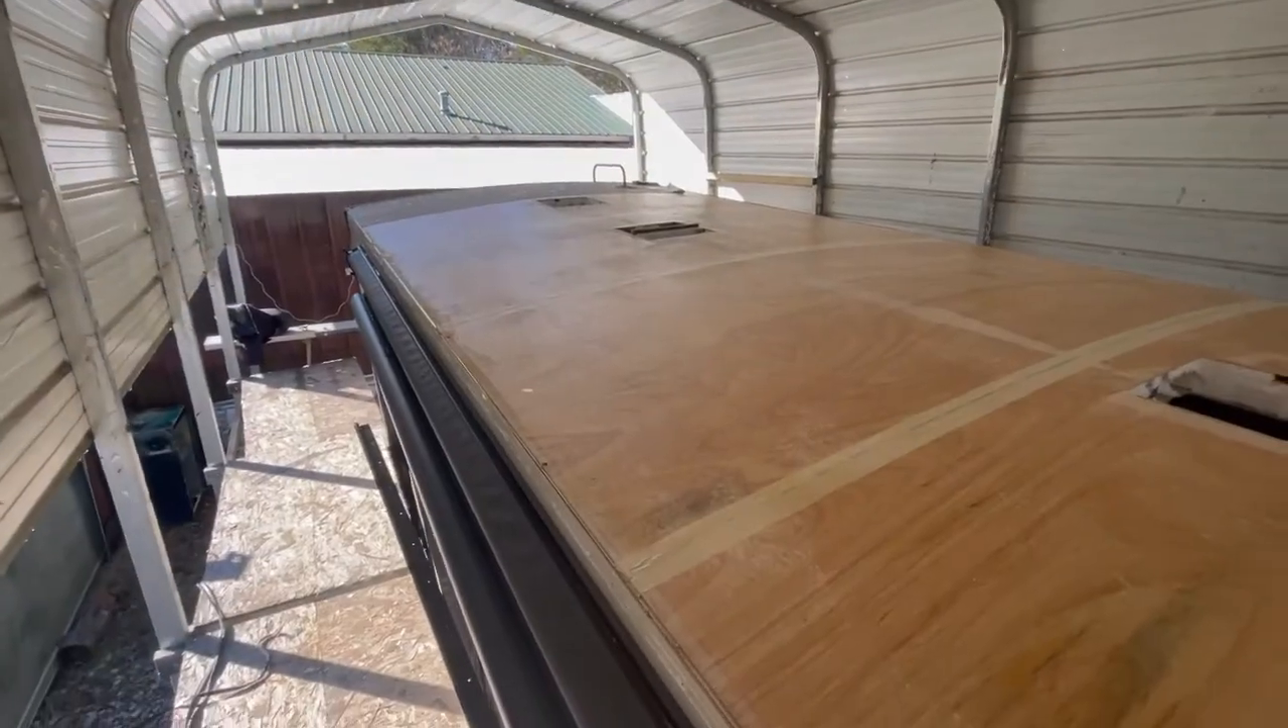Got this roof all stripped down.